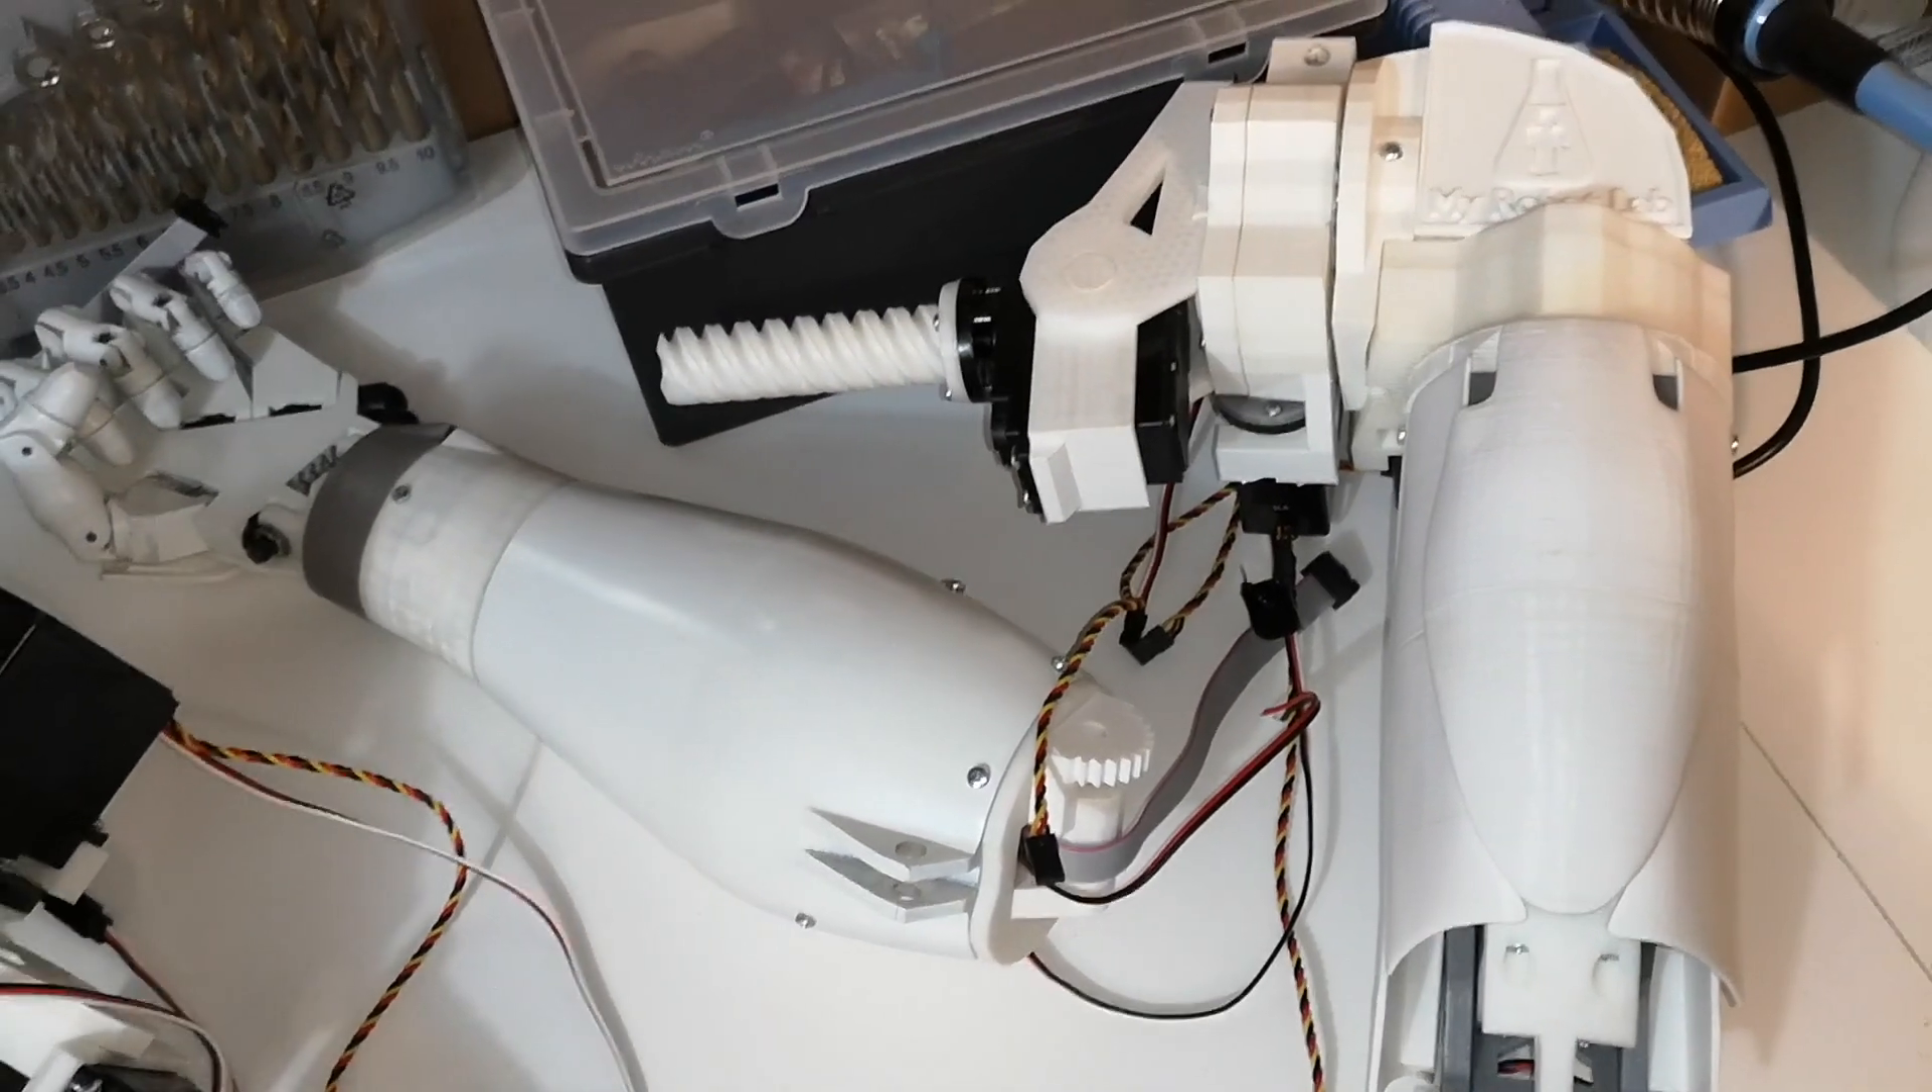So that is the left arm removed that's the left shoulder left bicep and that's the left forearm wrist and hand.